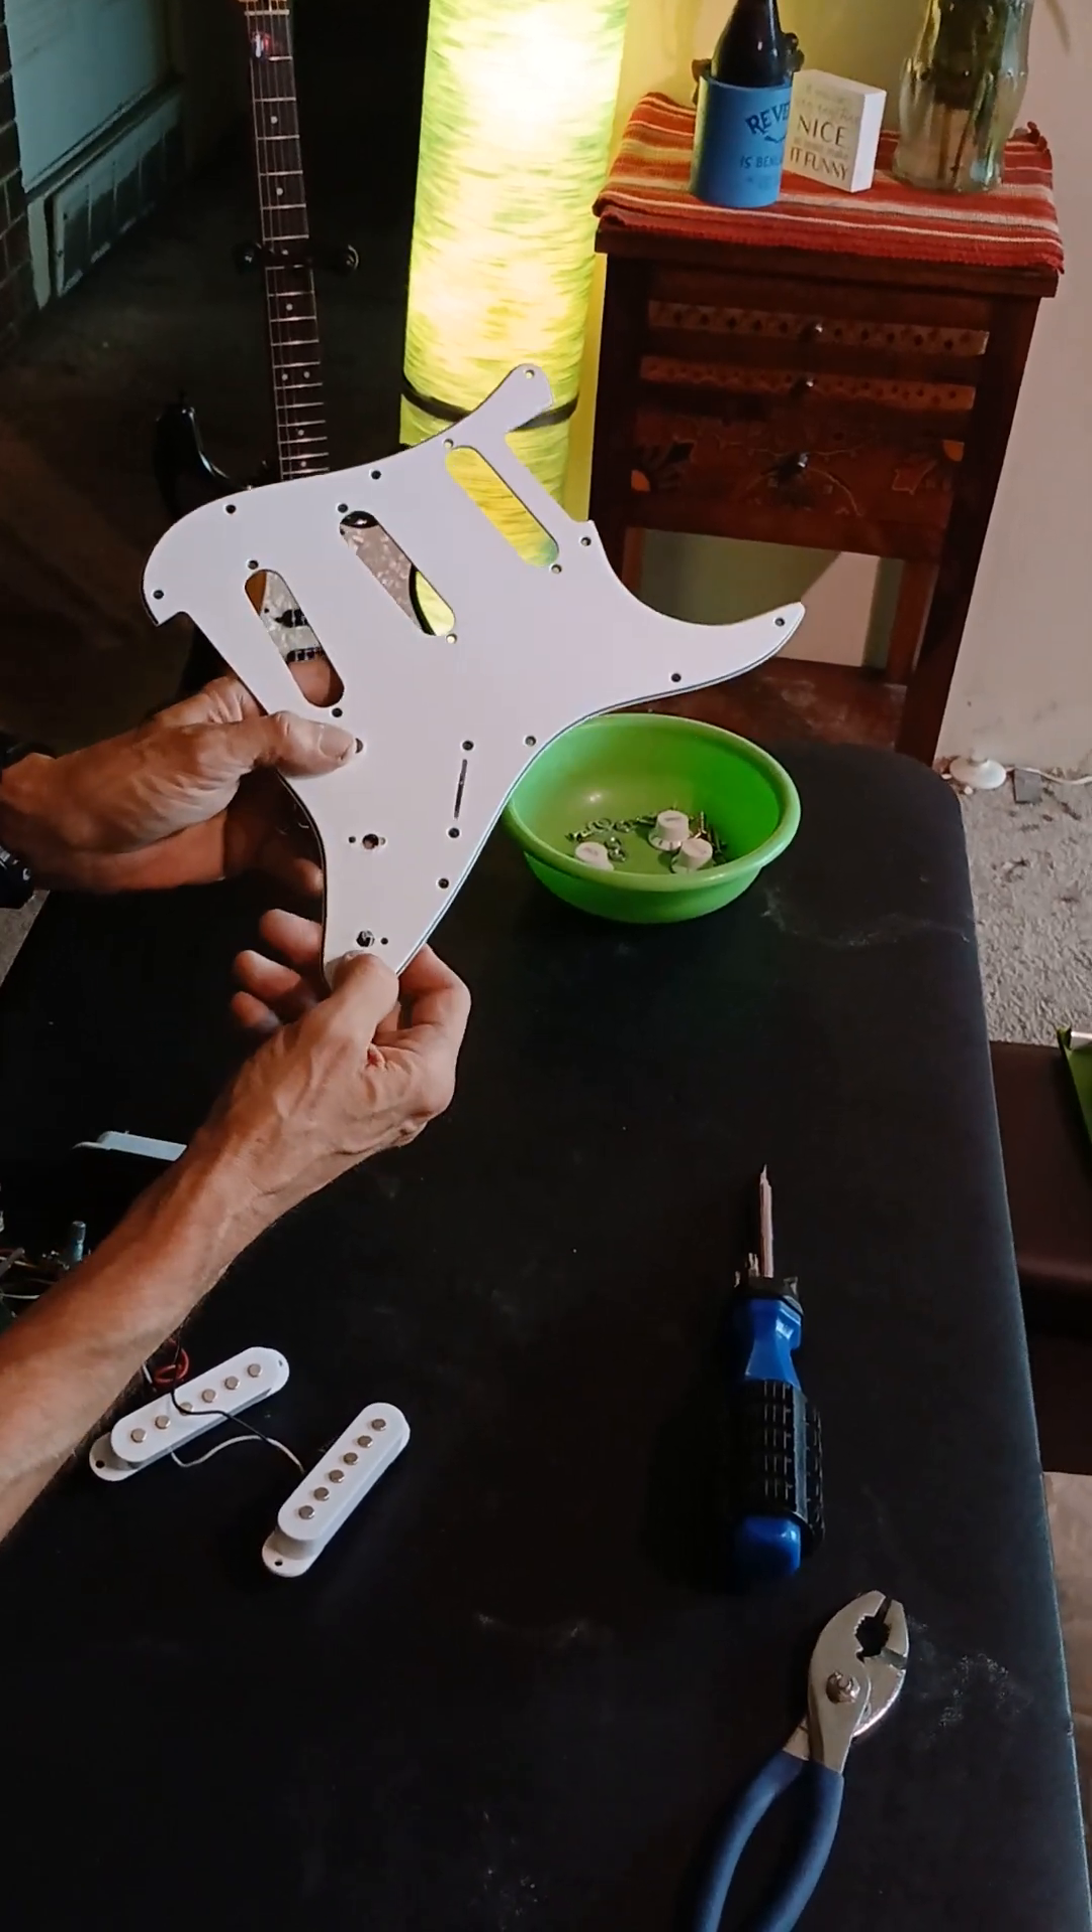We have disengaged all the components from this pick guard. That's it. It's empty. There's nothing left on there to worry about.